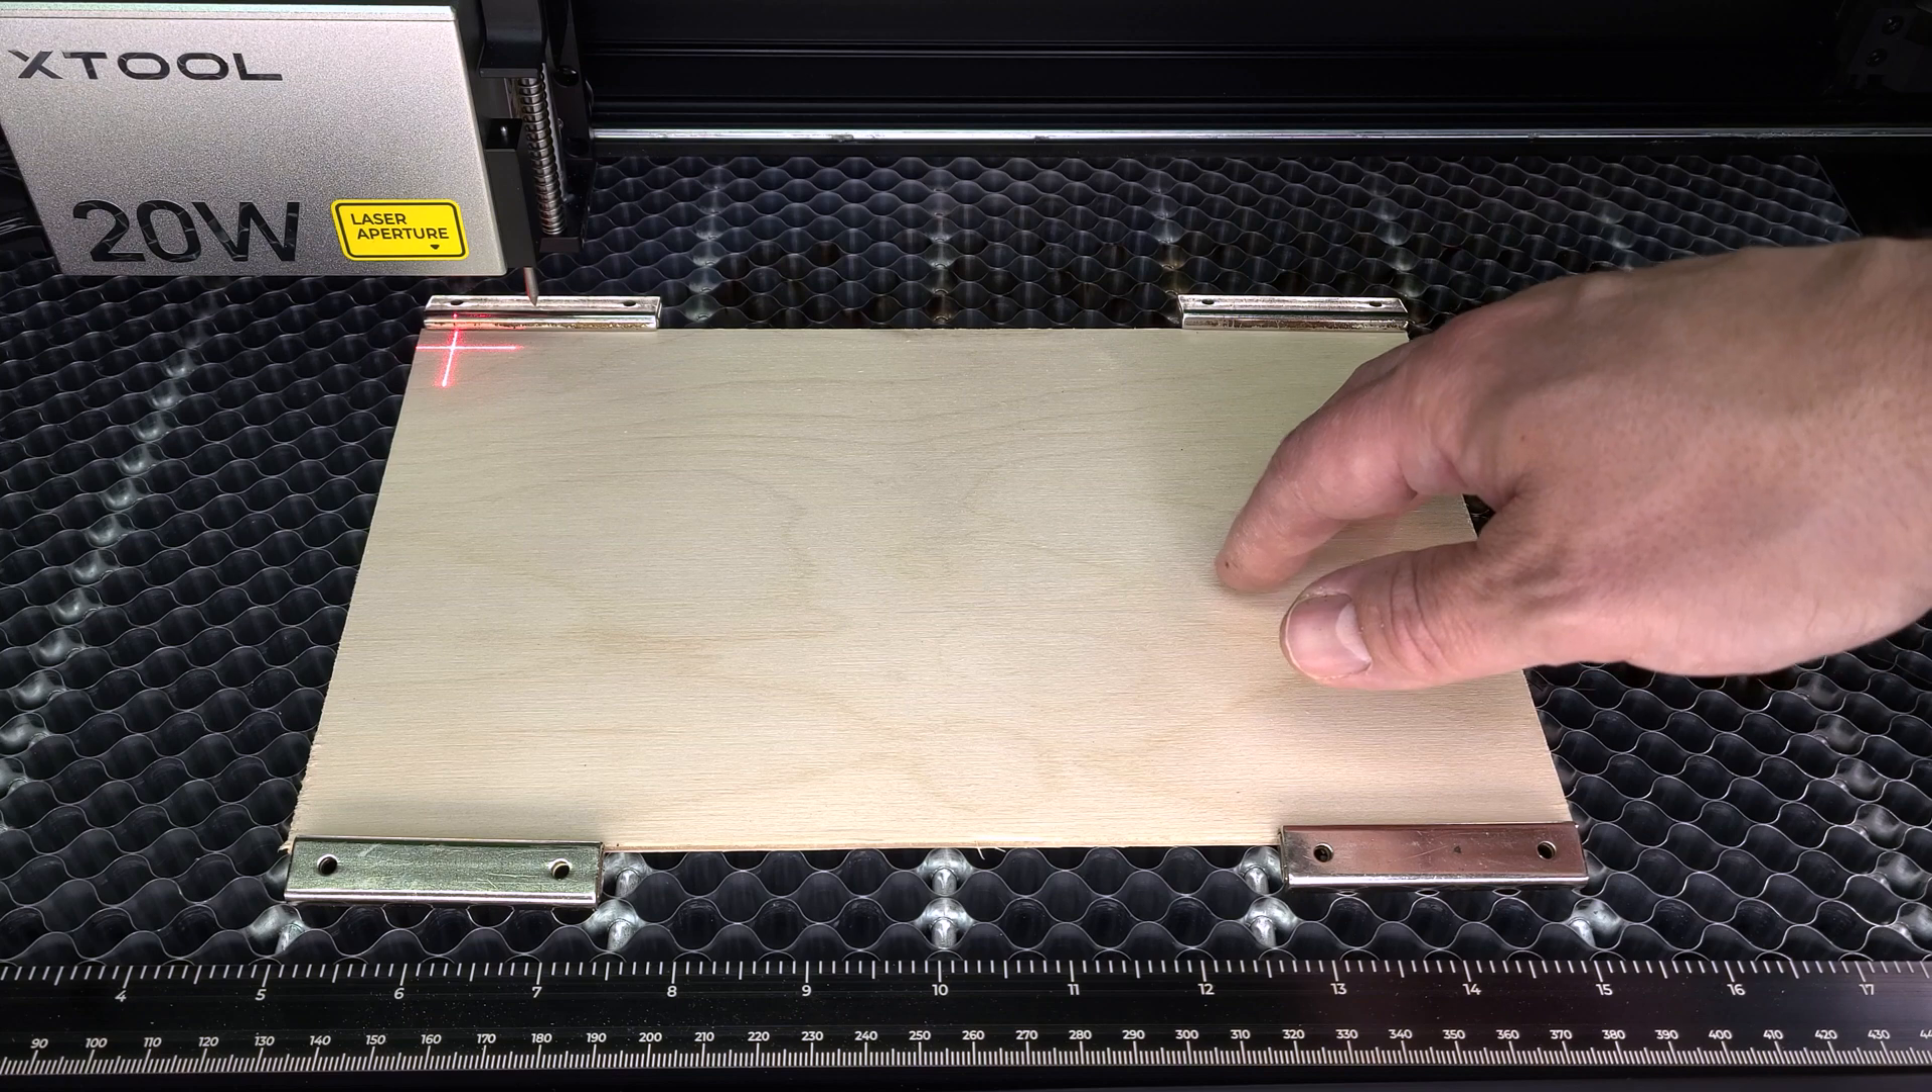I've attached the plywood to the honeycomb bed of the X tool using some bar magnets.